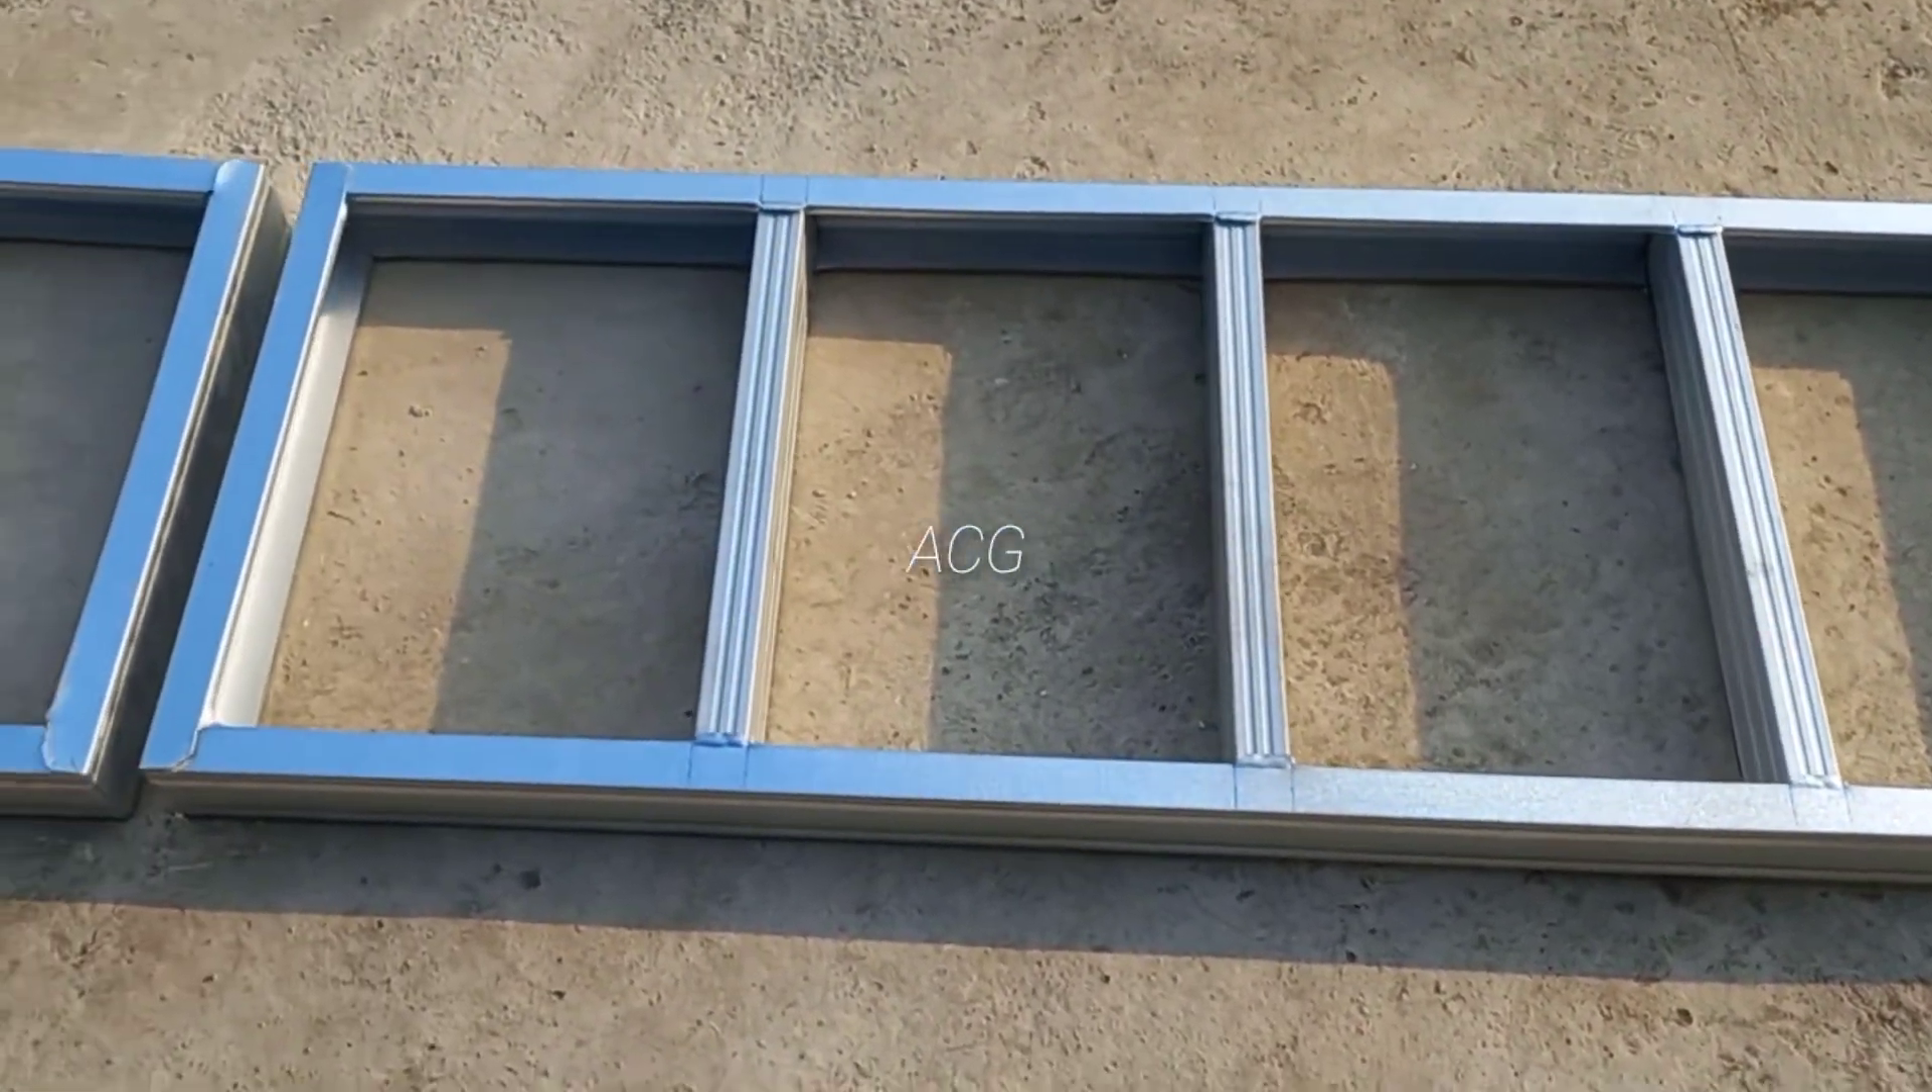Hasil anak tangga yang sudah dipasang Tinggal kita baut Di masing-masing anak tangganya.